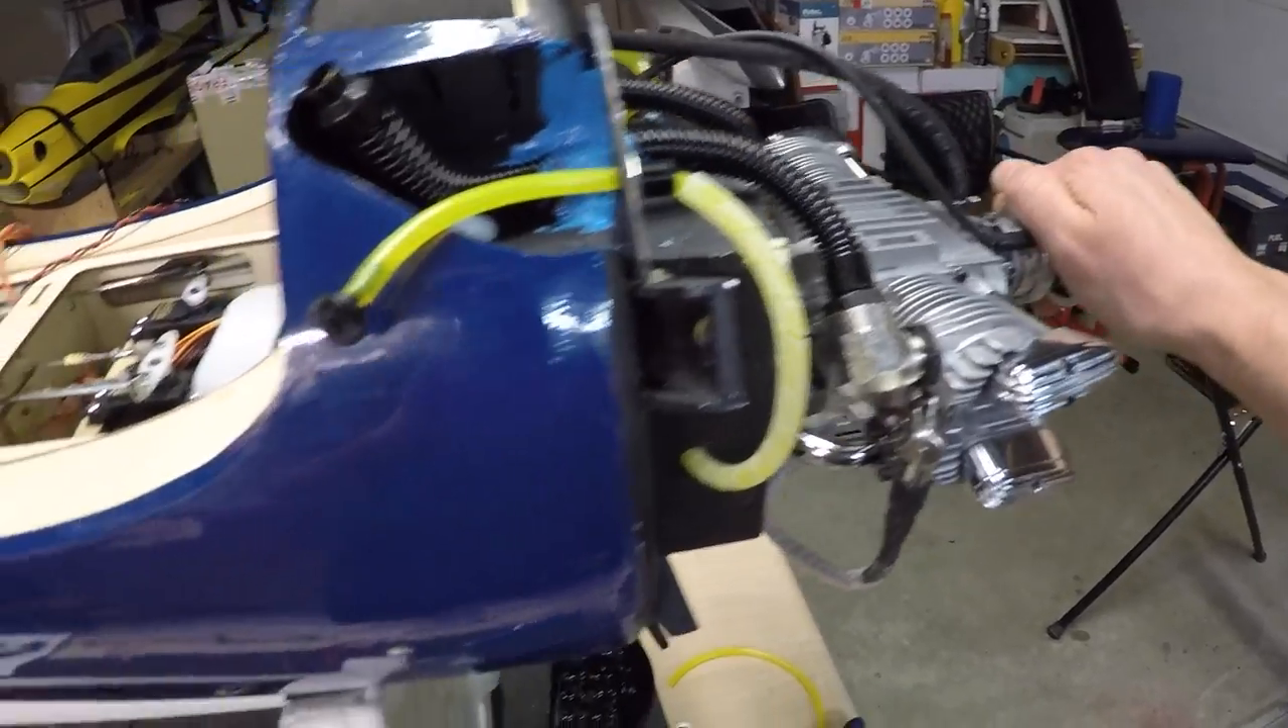We're not going to install the cowl yet until we've uh we've run the engine and then we need to put all the decals on so that needs to happen as well too.